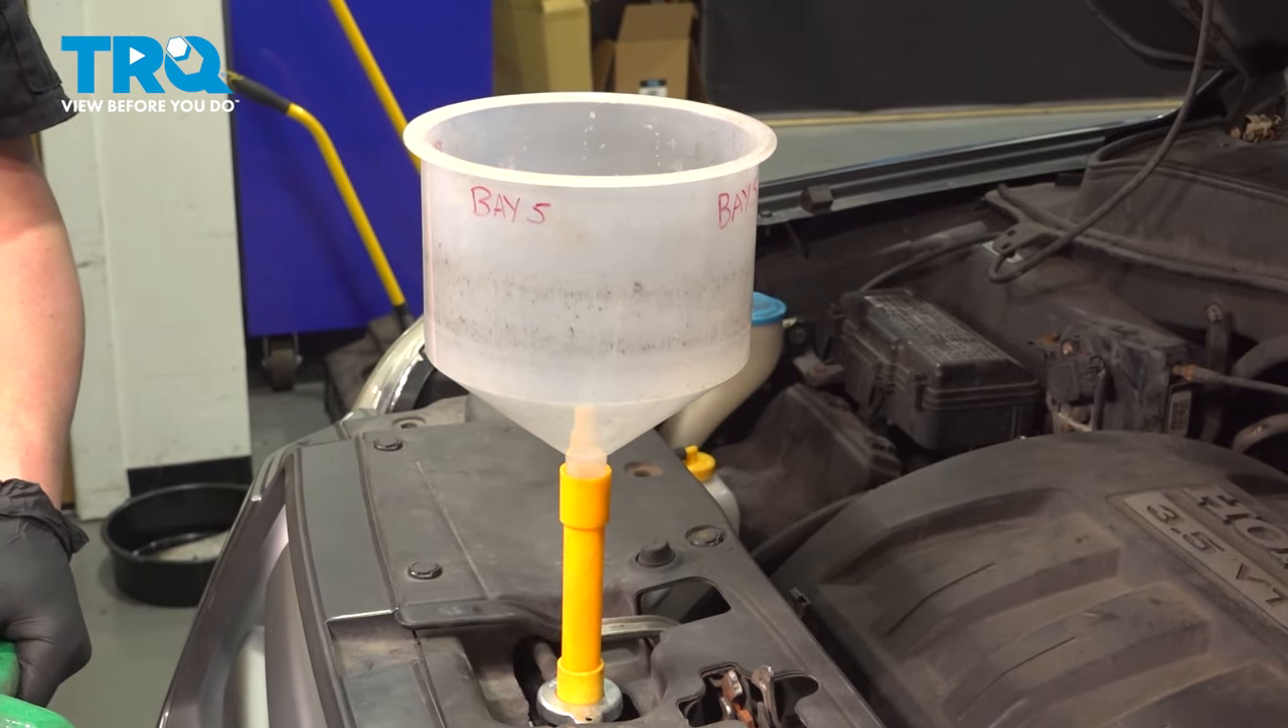On the radiator, I have installed a coolant funnel.